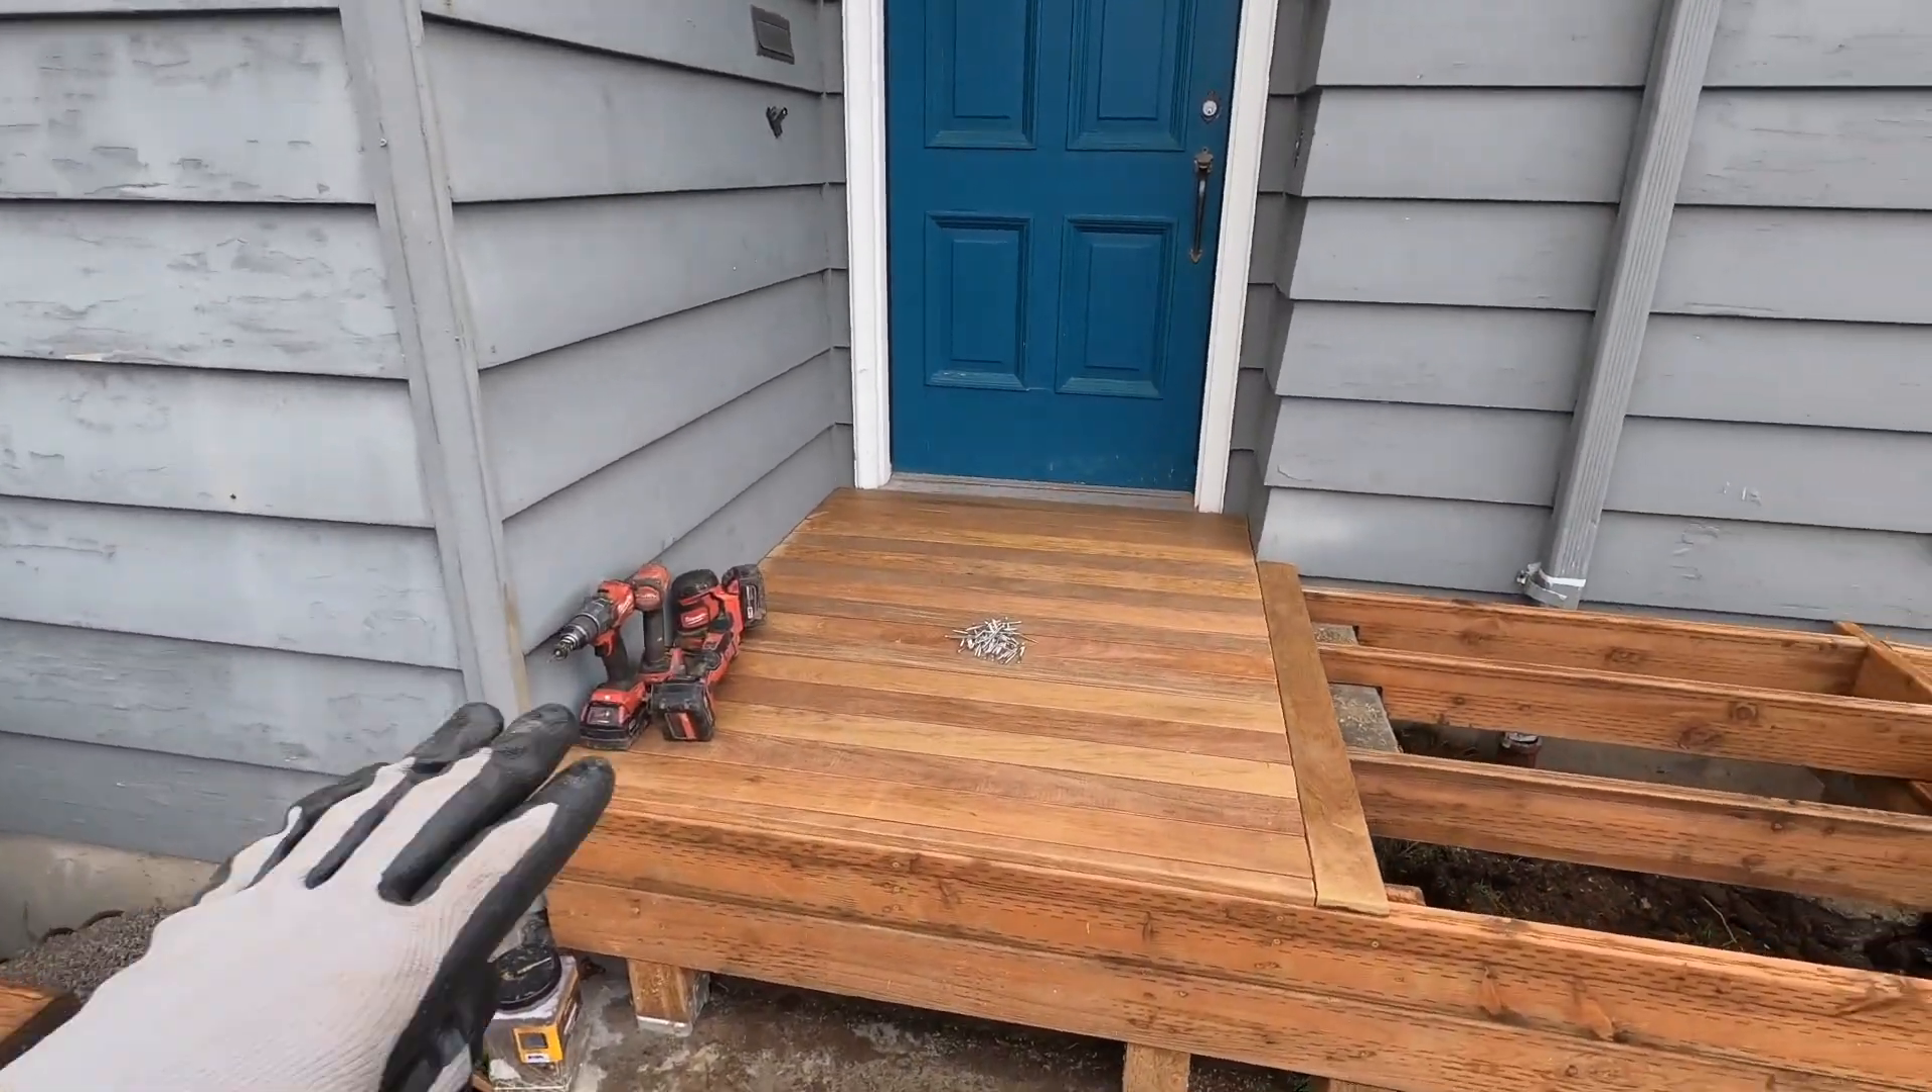I just laid down the first parts of the decking. I wanted to get this front door area set up.